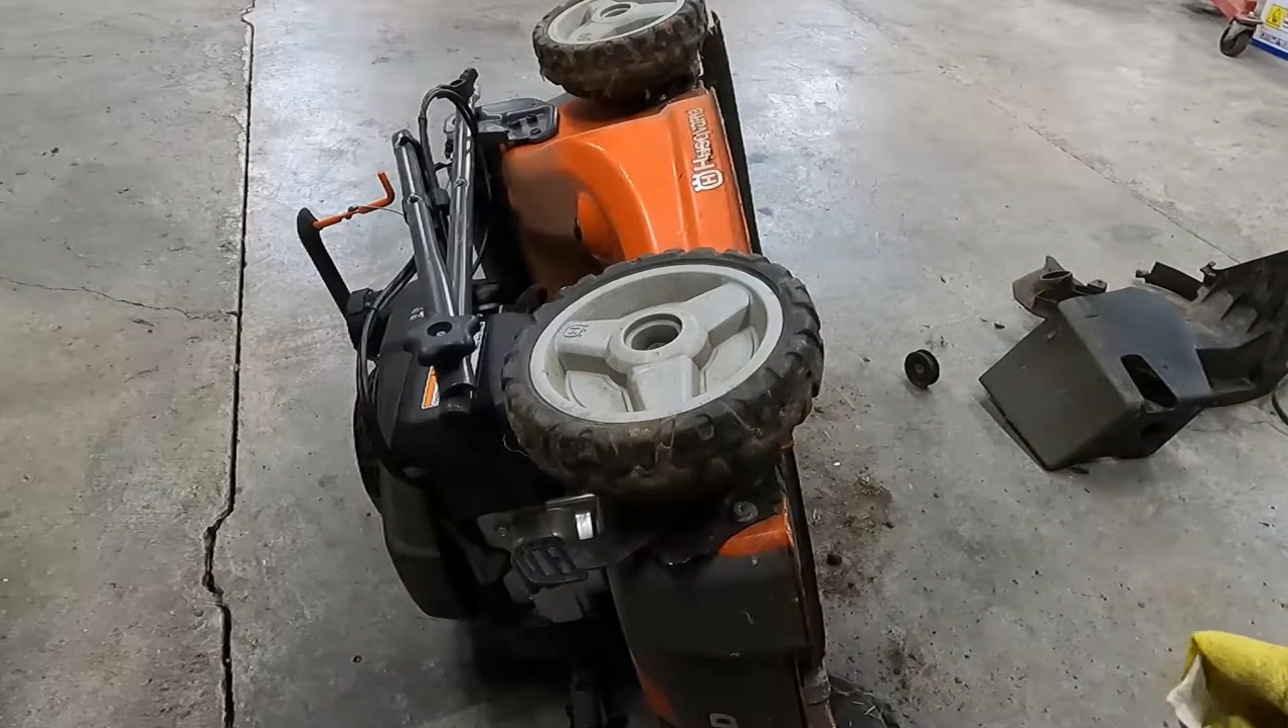Wheel assembly is back together.